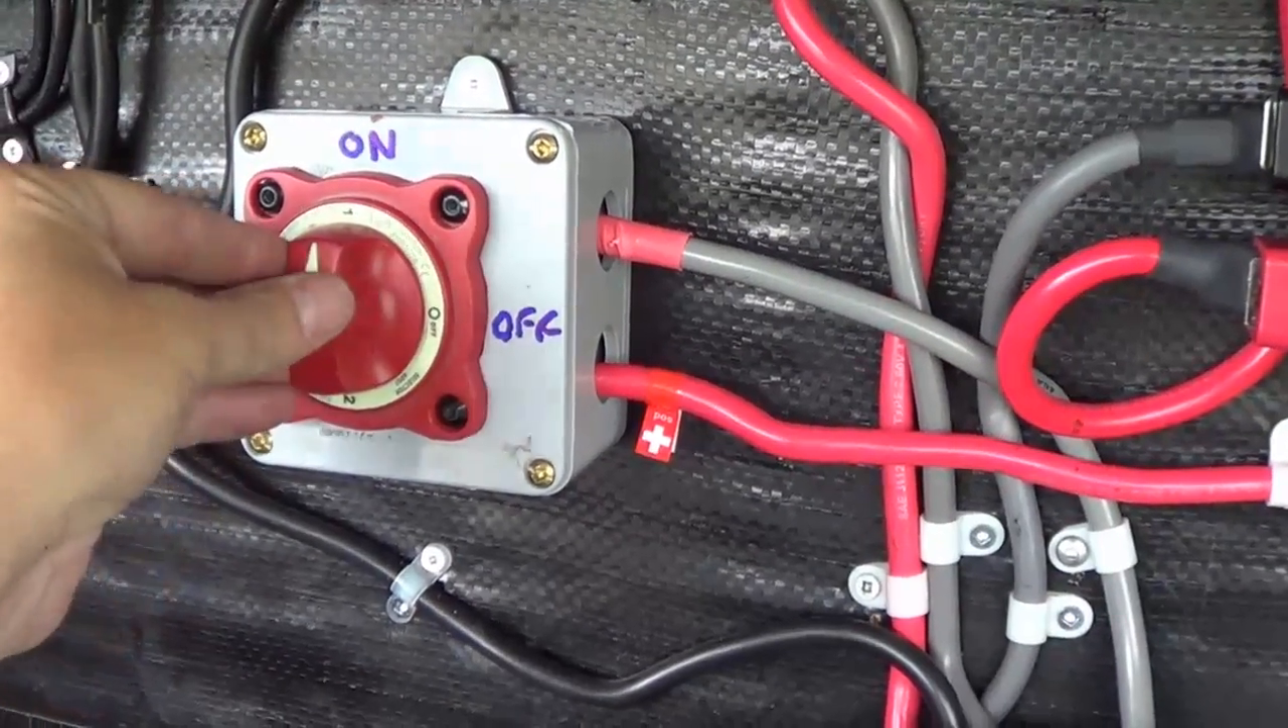I got the on off switch in place there and mounted.